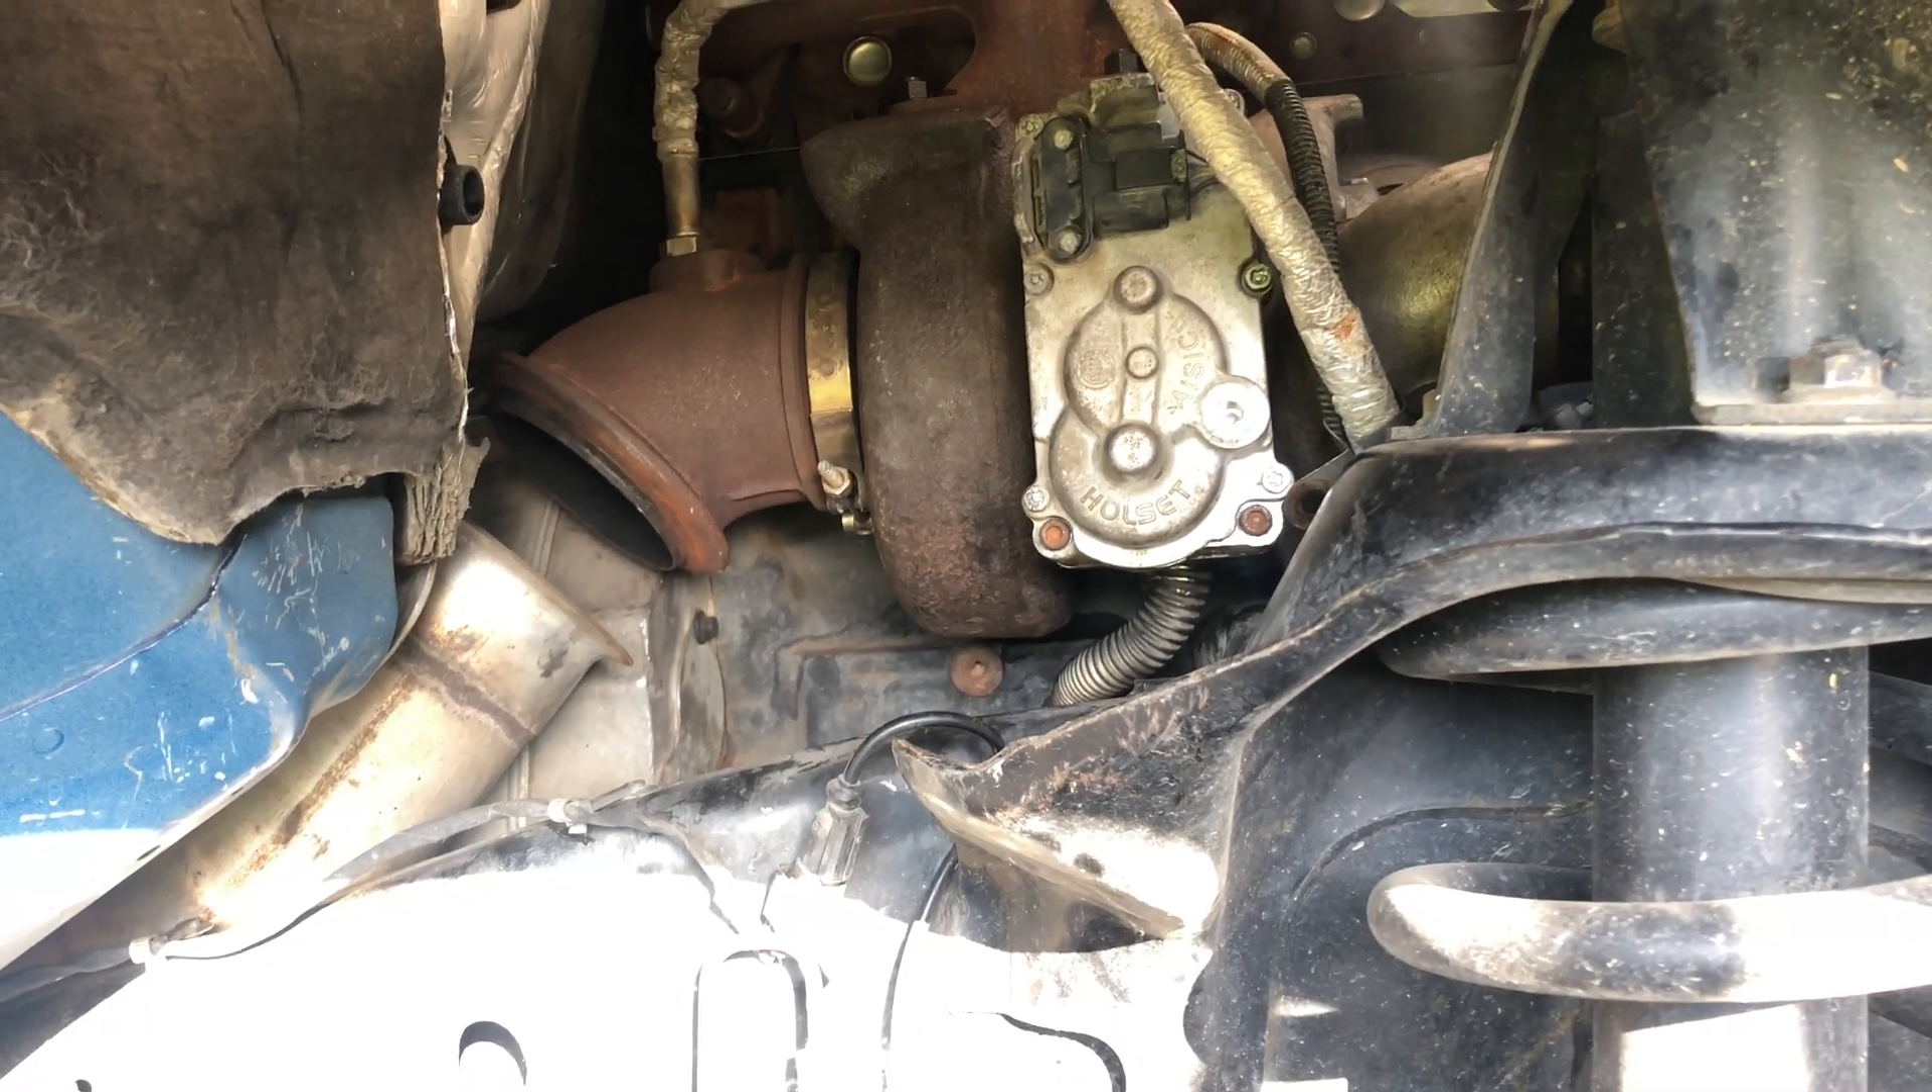Got the actuator mounted to the turbo. Everything's still plugged up. We made sure we didn't move the turbo from its current position, and we made sure the gear on the actuator didn't move at all.